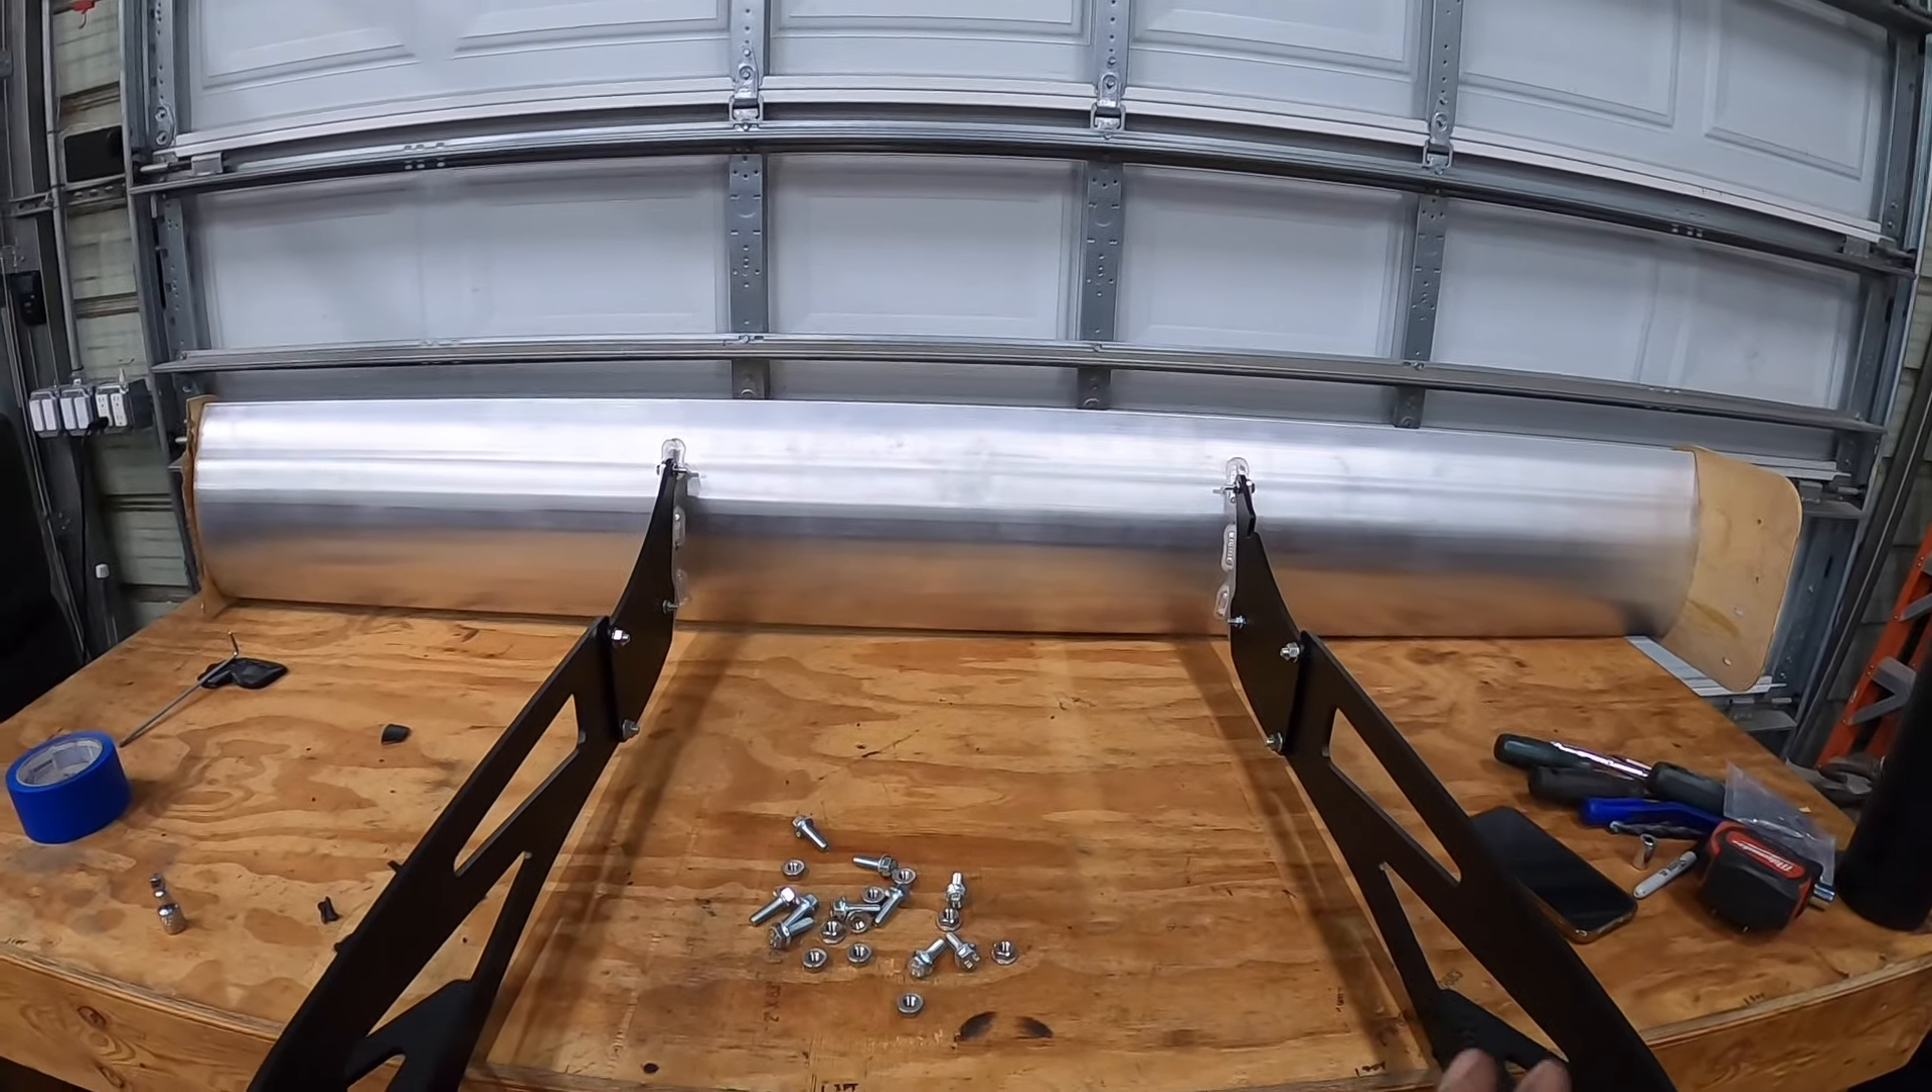What i've gone ahead and done is just quickly assembled the wing at least to the brackets.